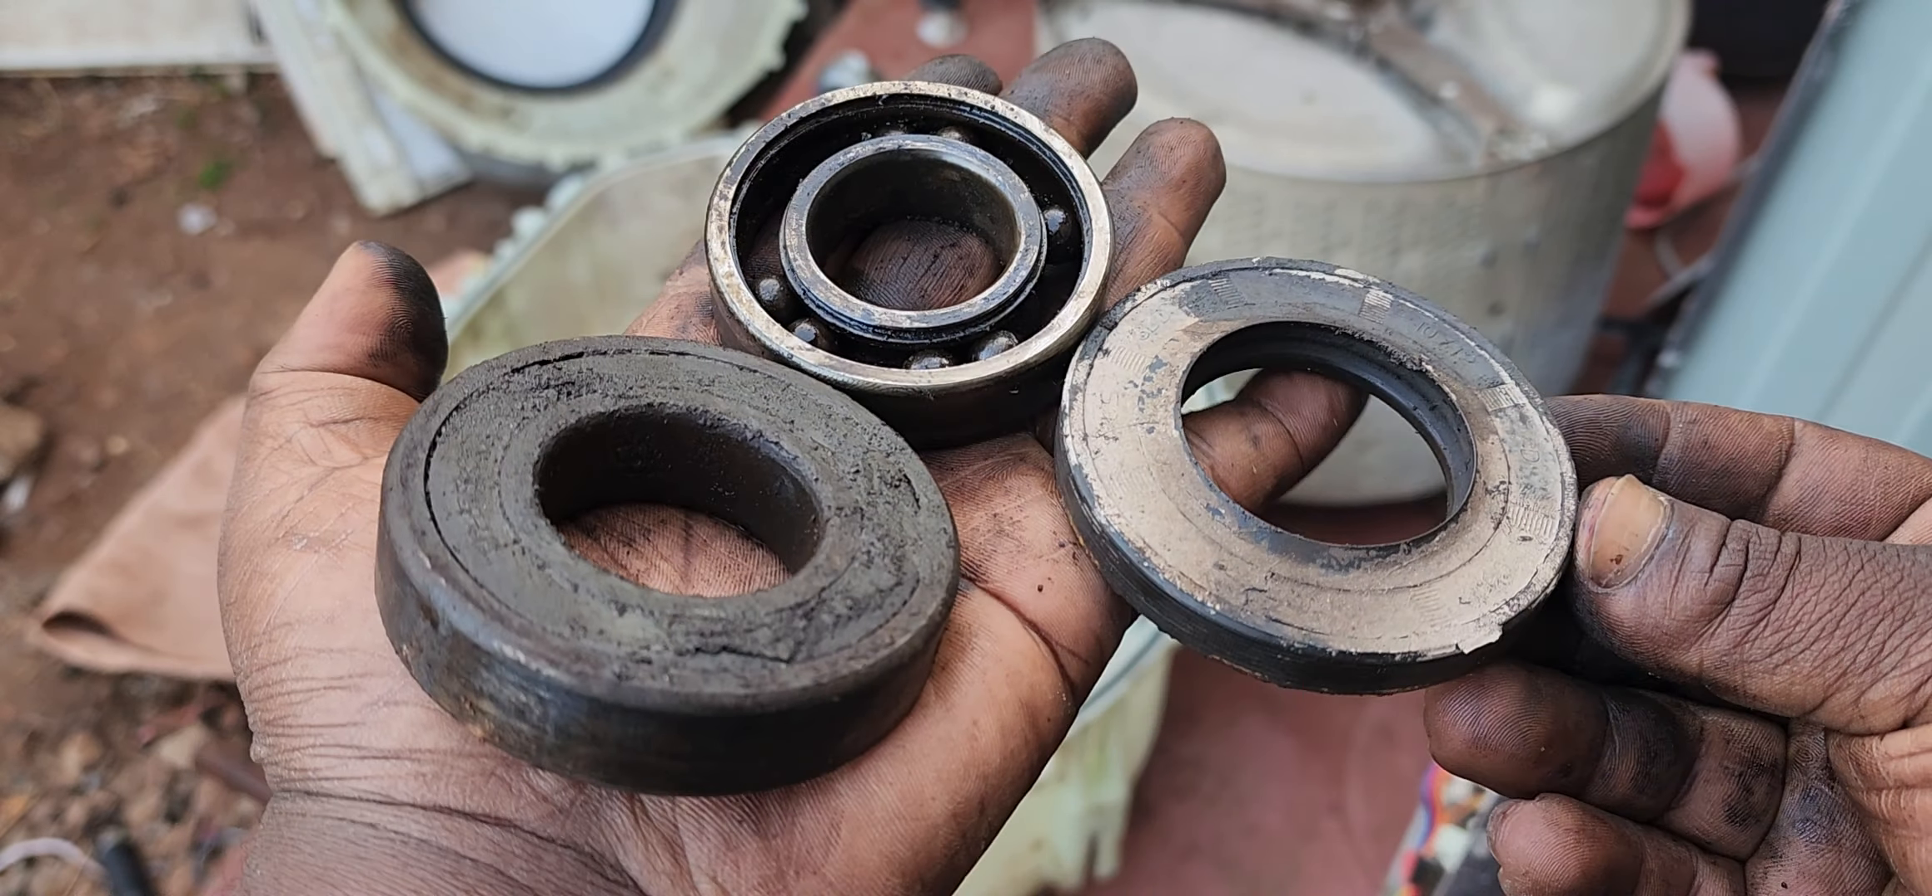Now I removed the bearing and the seal.